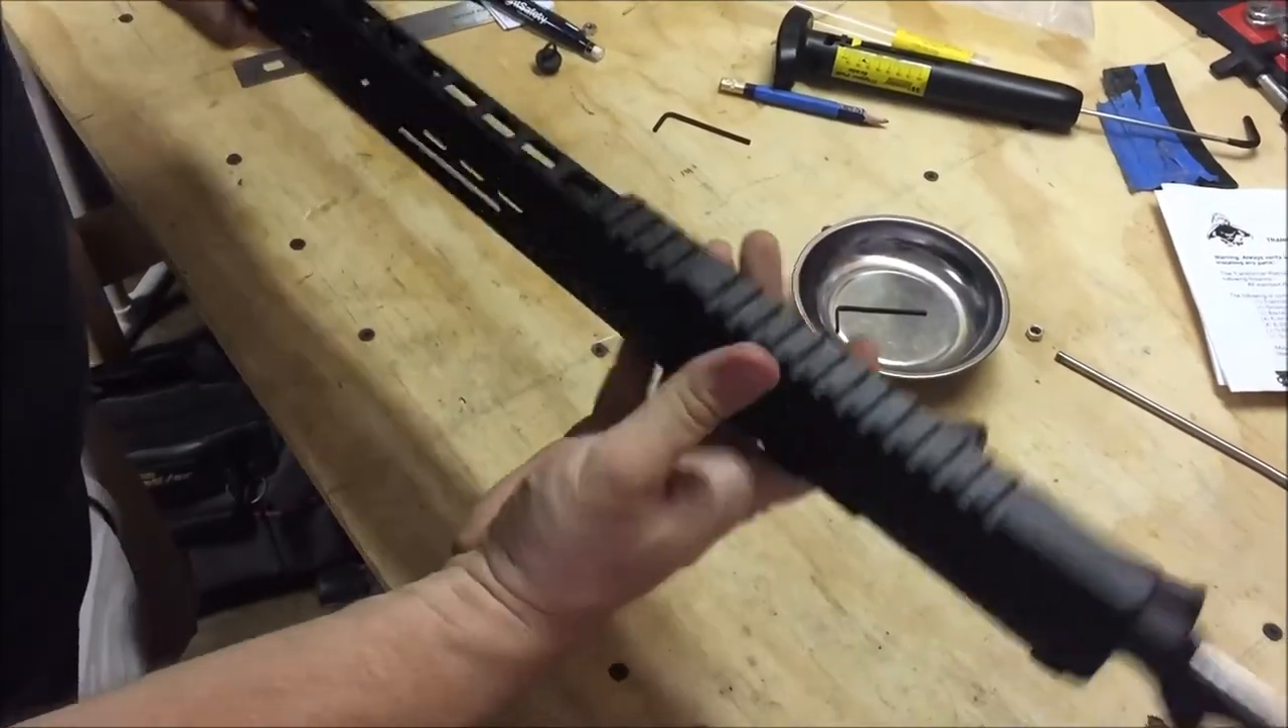There it is. That rail is fully installed.